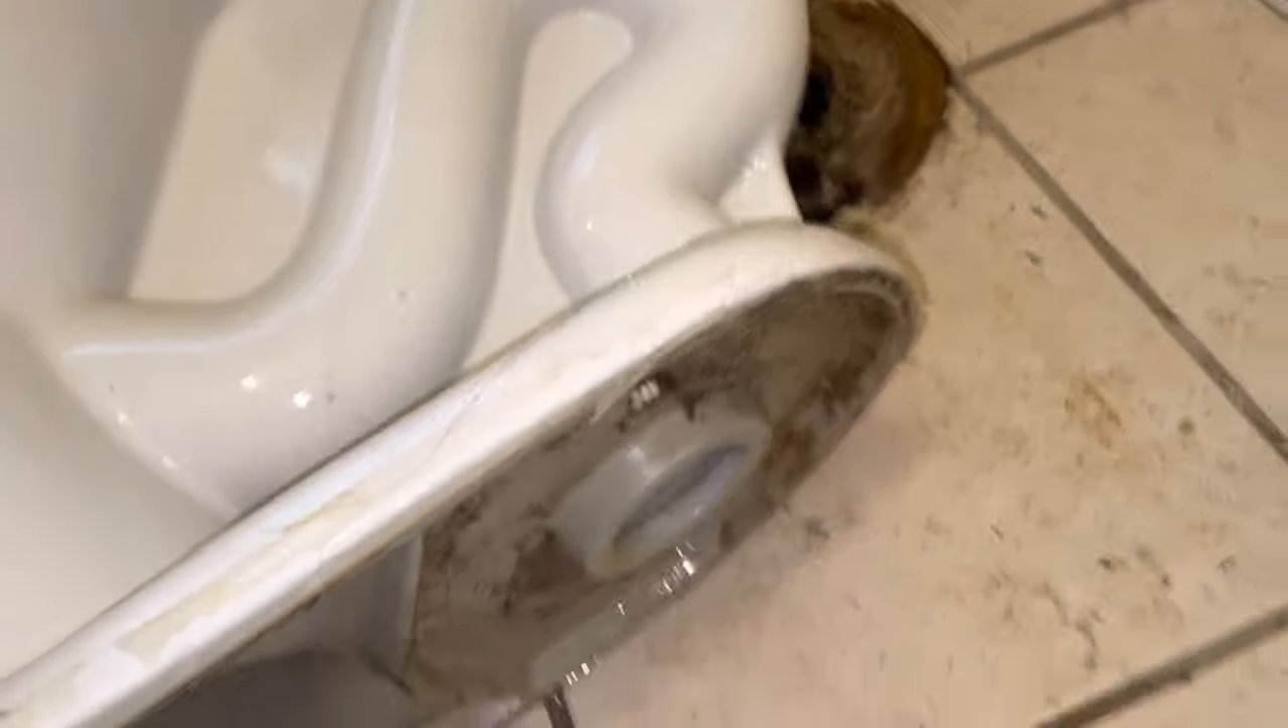Okay, so at this point, we just took the toilet completely off.